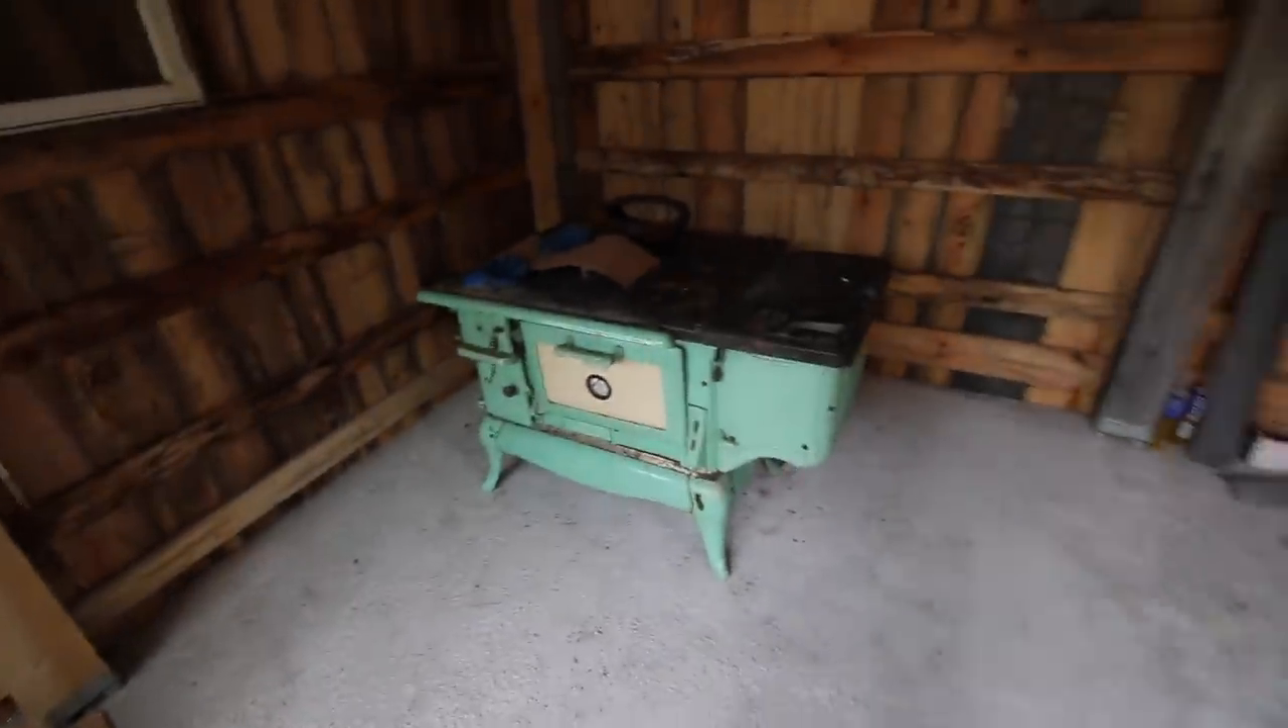Alright, now we got the stove set in place.